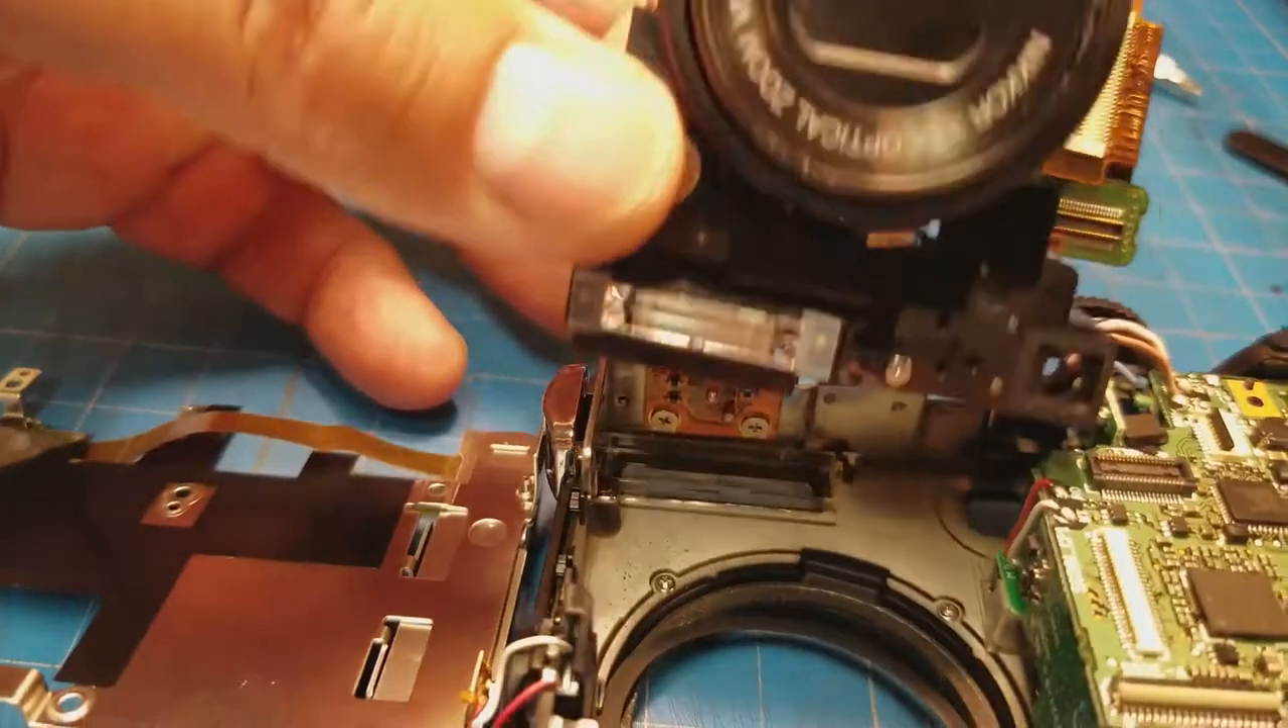This will probably get mounted first I'm guessing when it goes back together but now we now at least we have our lens assembly free.